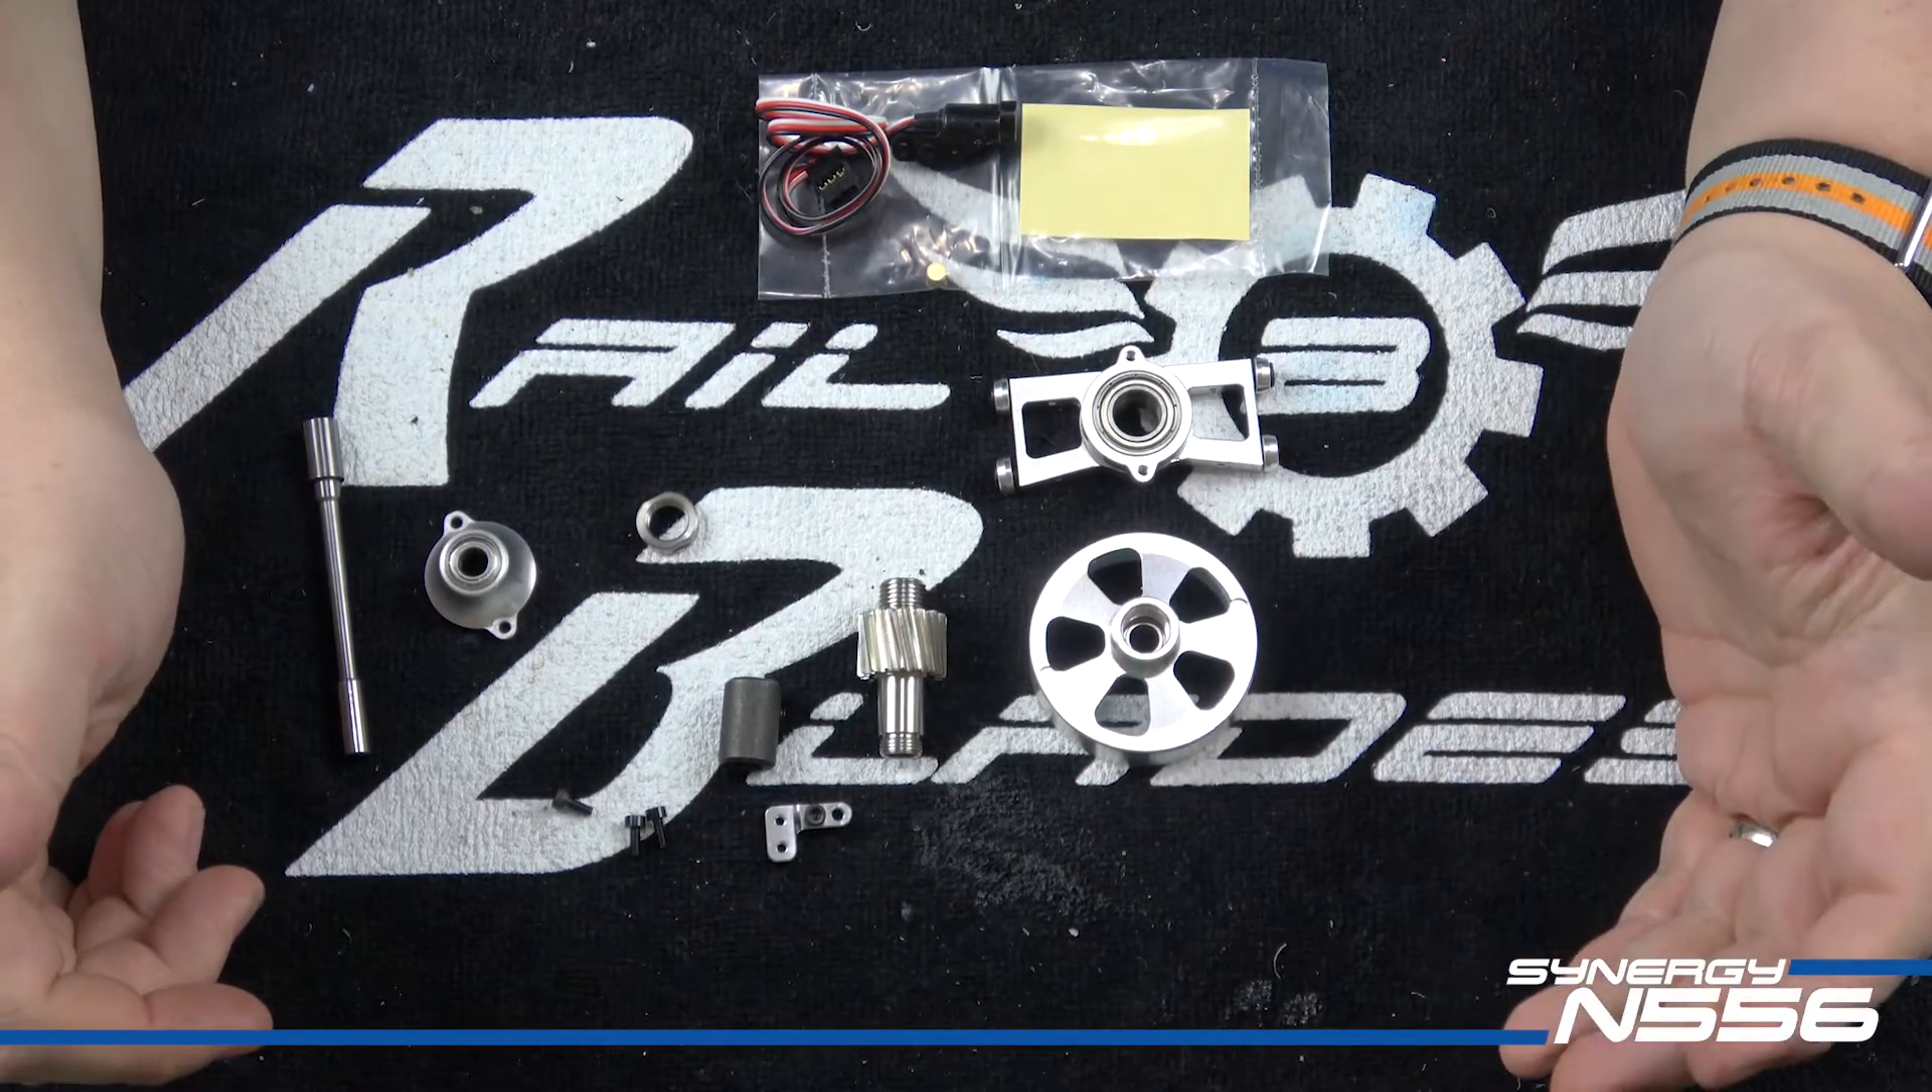Okay as you can see i have the clutch stack completely torn down.